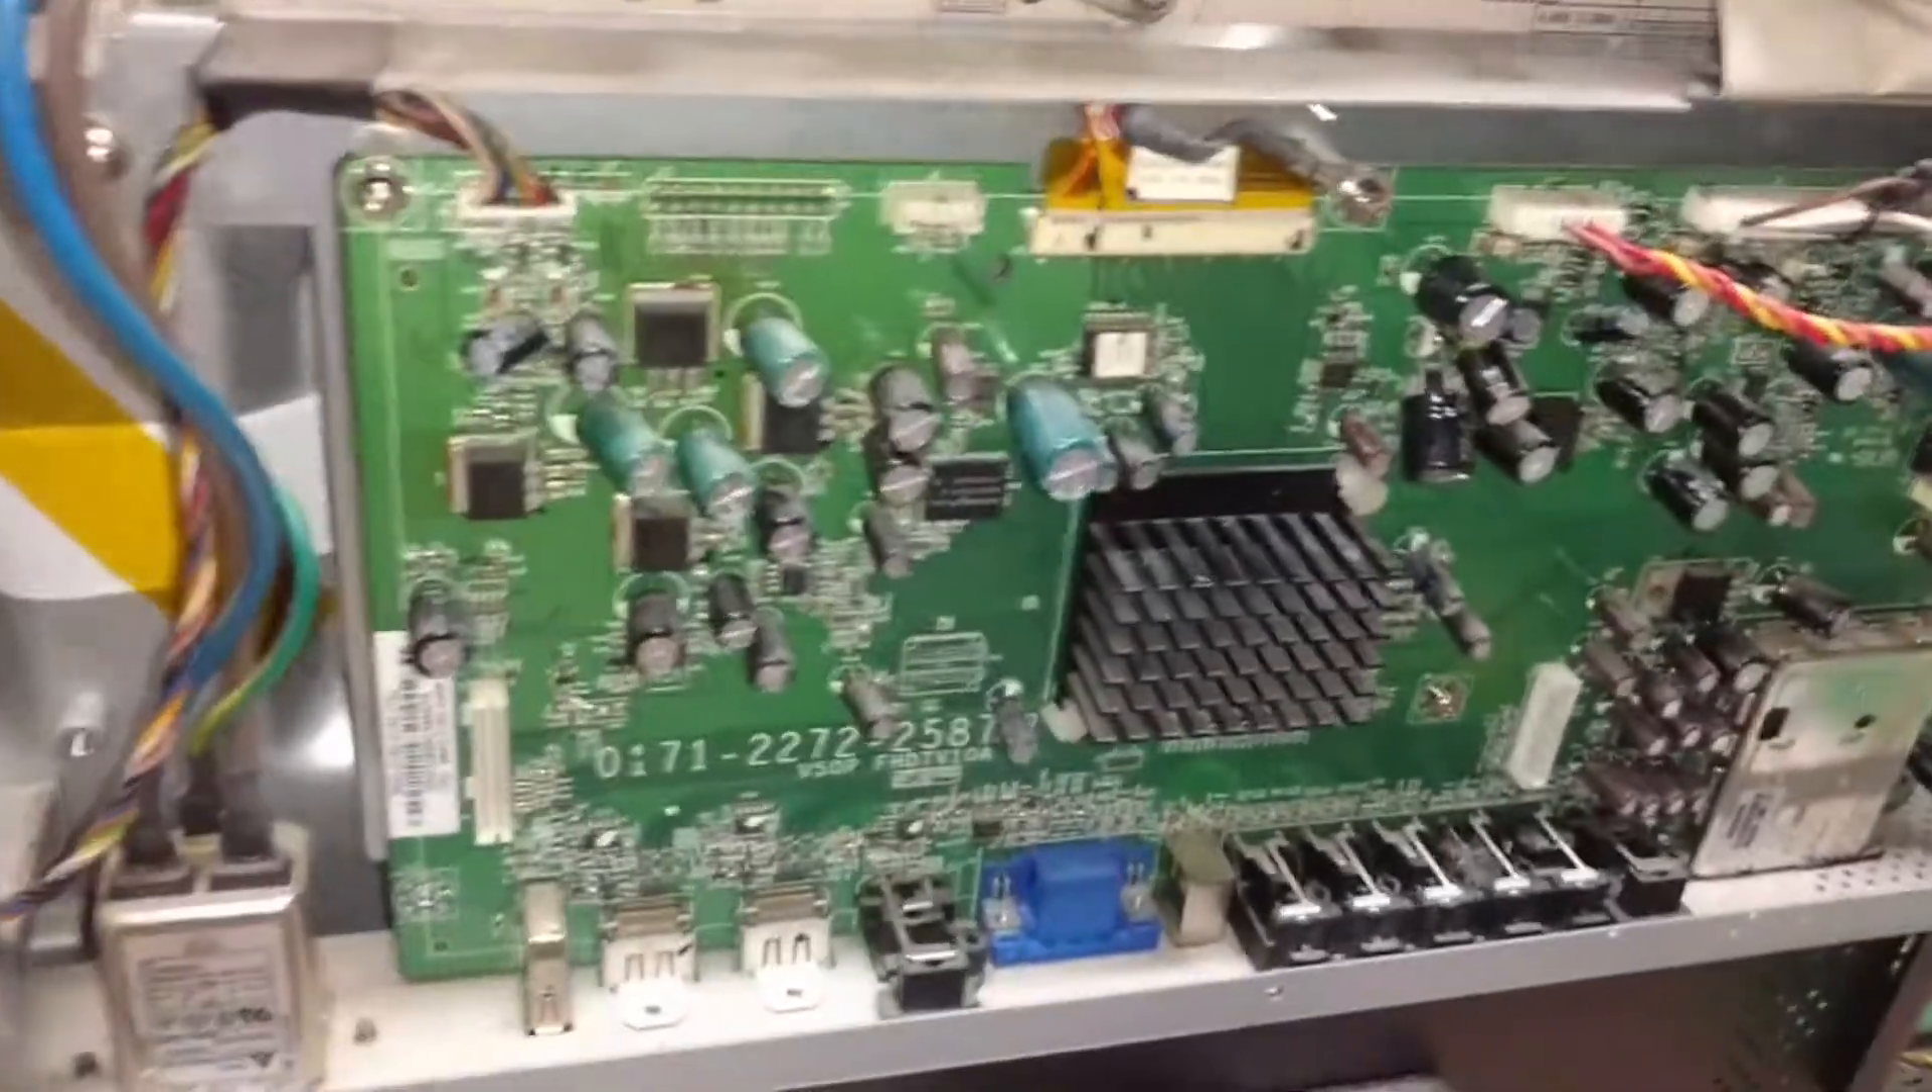The main board is installed for testing.